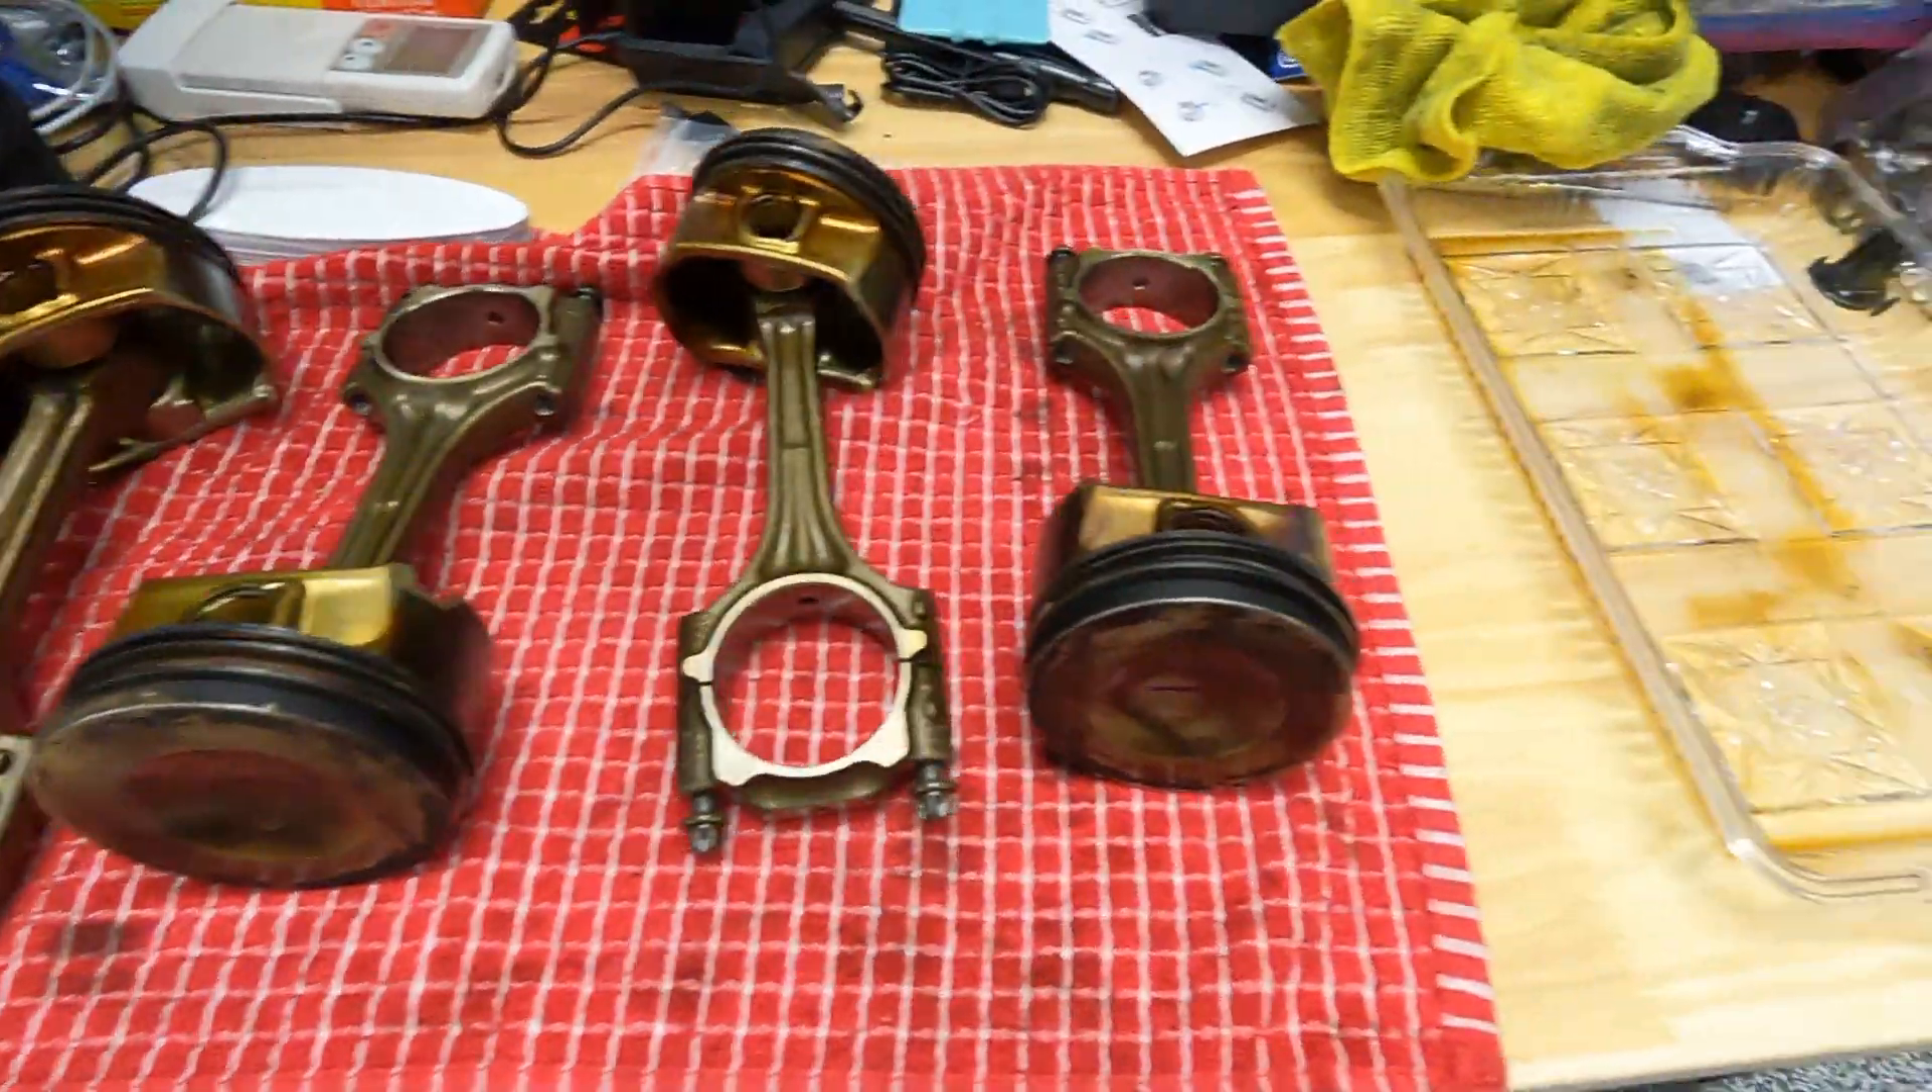I've got the pistons out. I've drained the remainder of the oil out of the insides of the pistons.